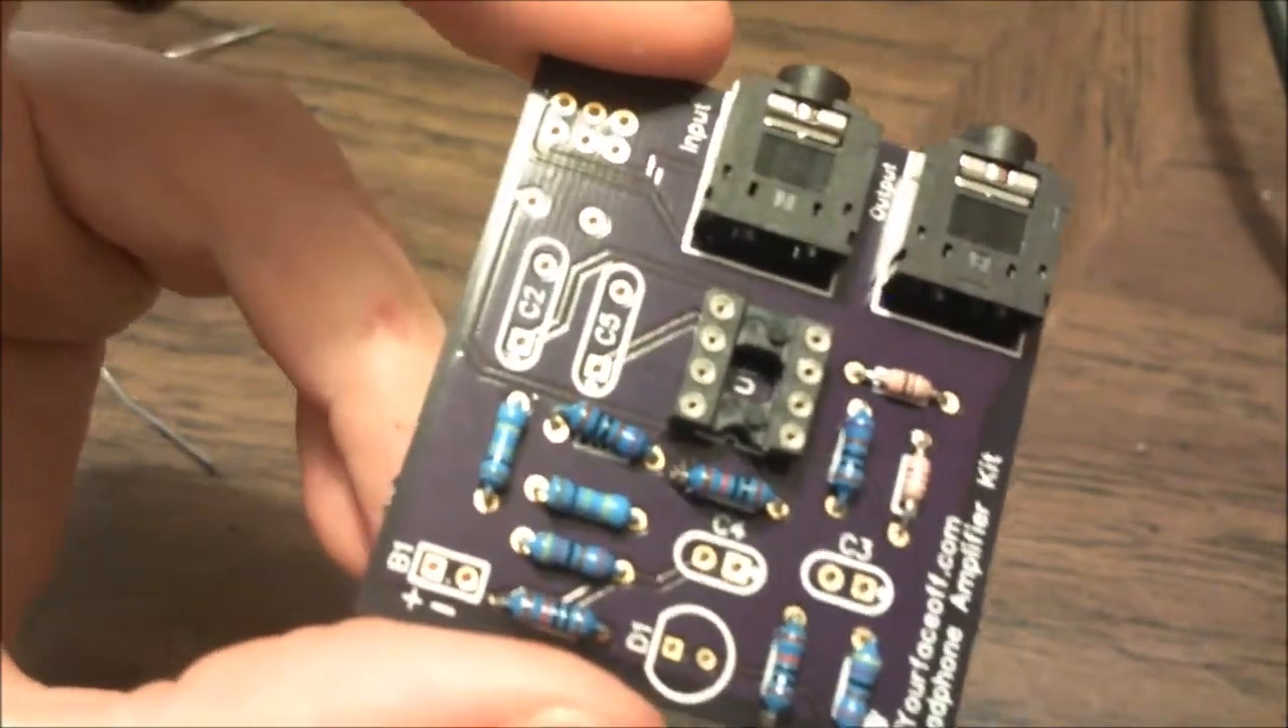So now we've got our amplifier coming along, but we still need to put in the capacitors and the diode.